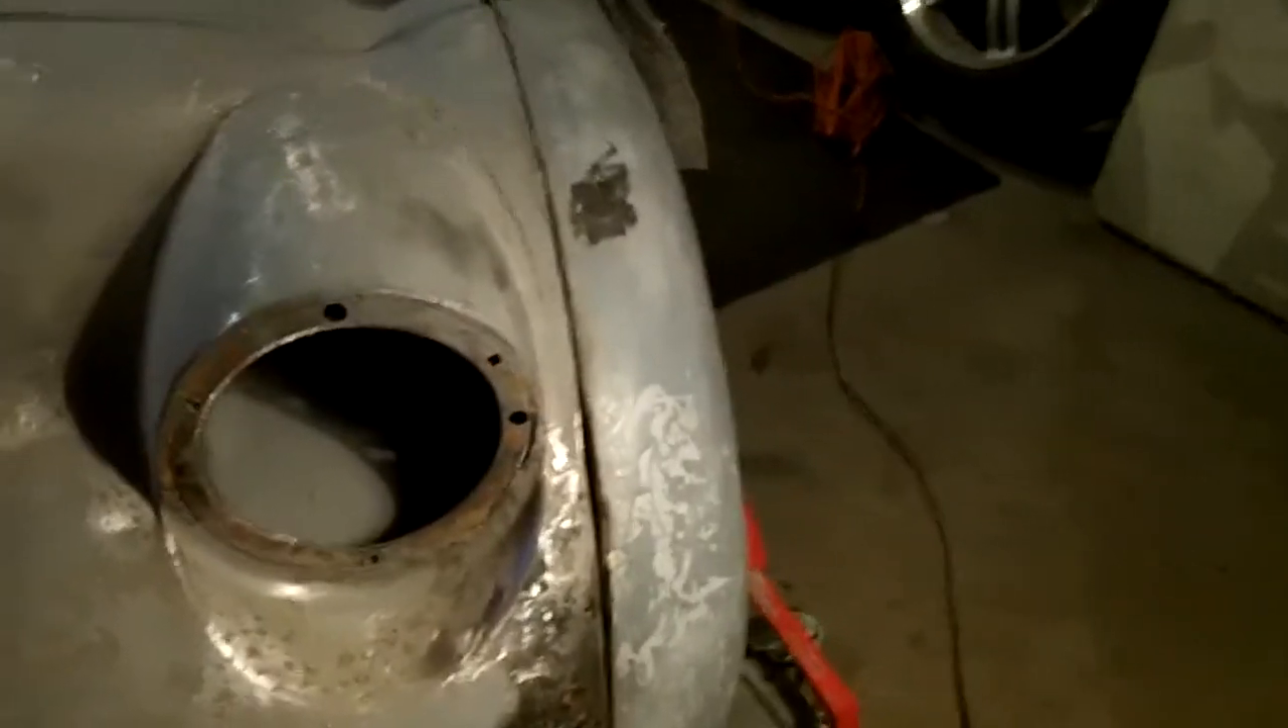So I've got the fender back on the car.